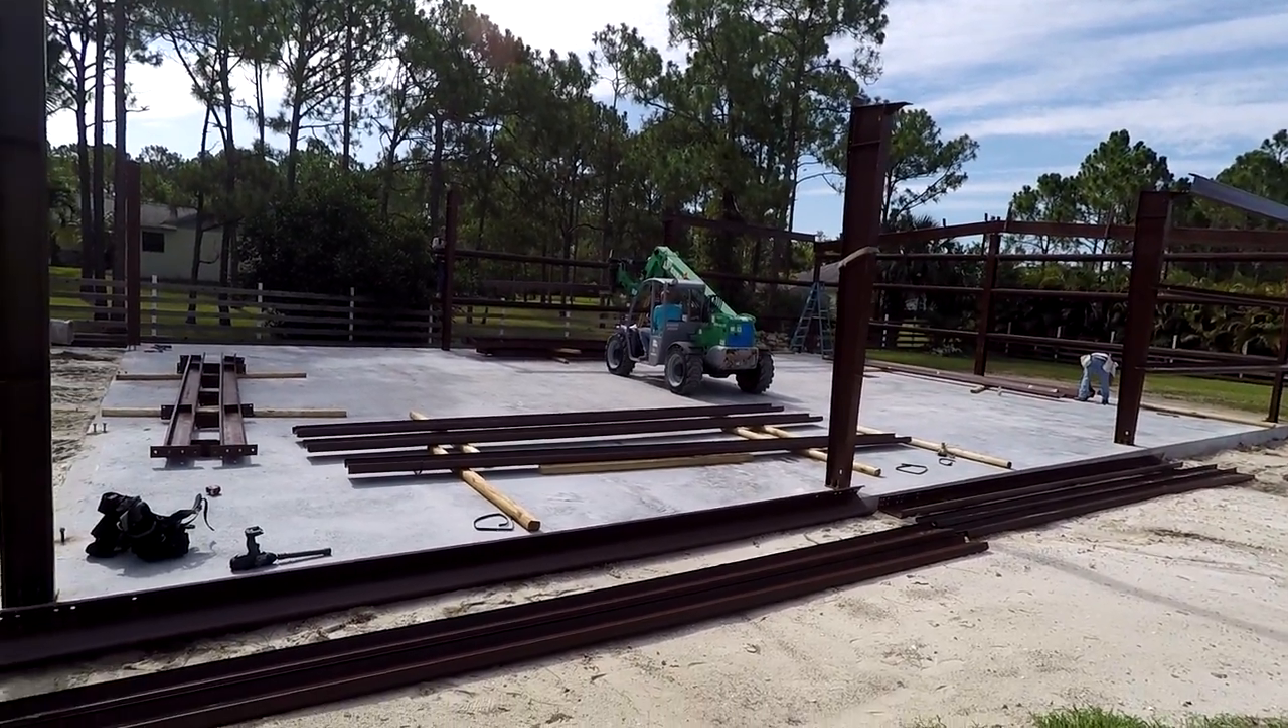The bulk of the building is assembled Obviously we have no roof yet.